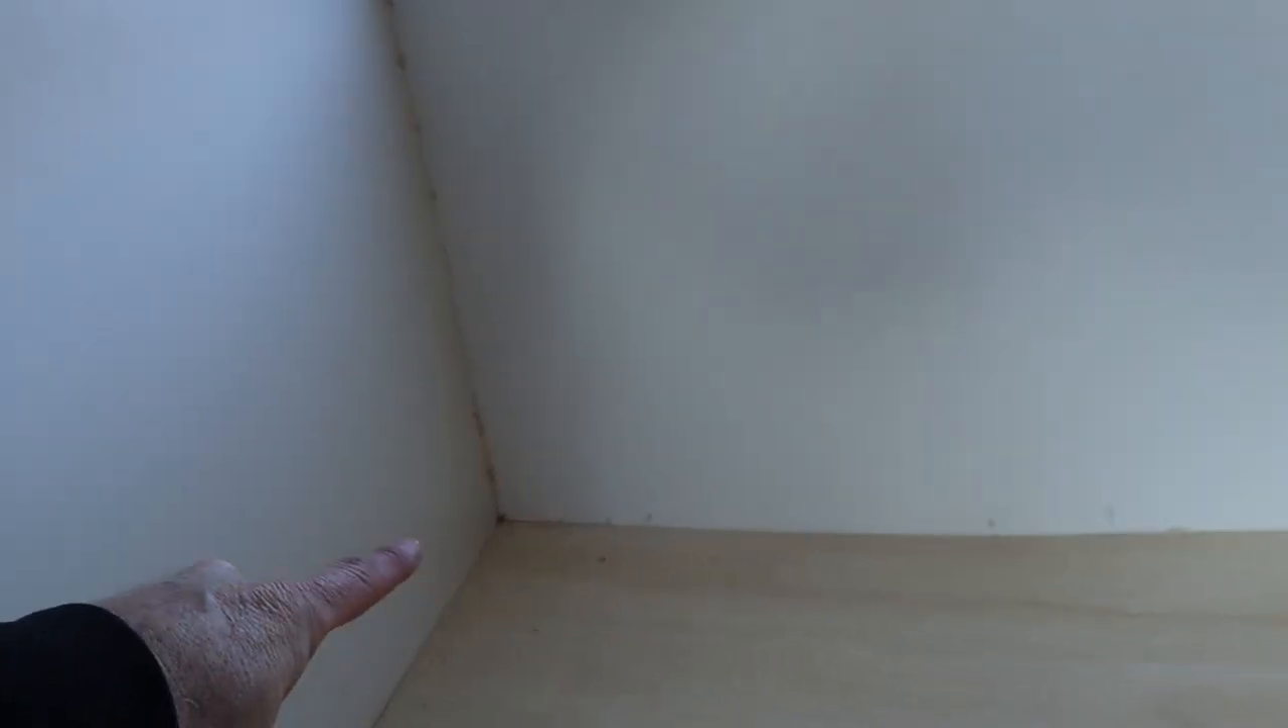I still got to put some trim around the corners.